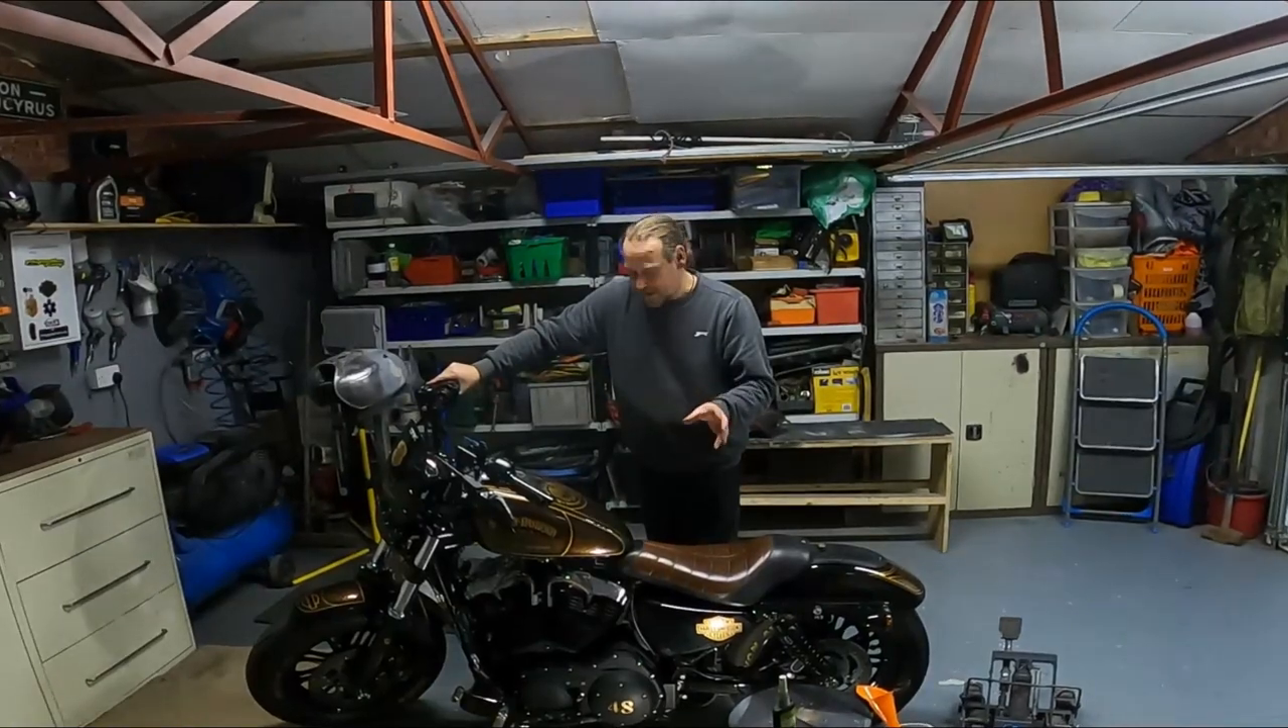We've still got the back wheel to take off.